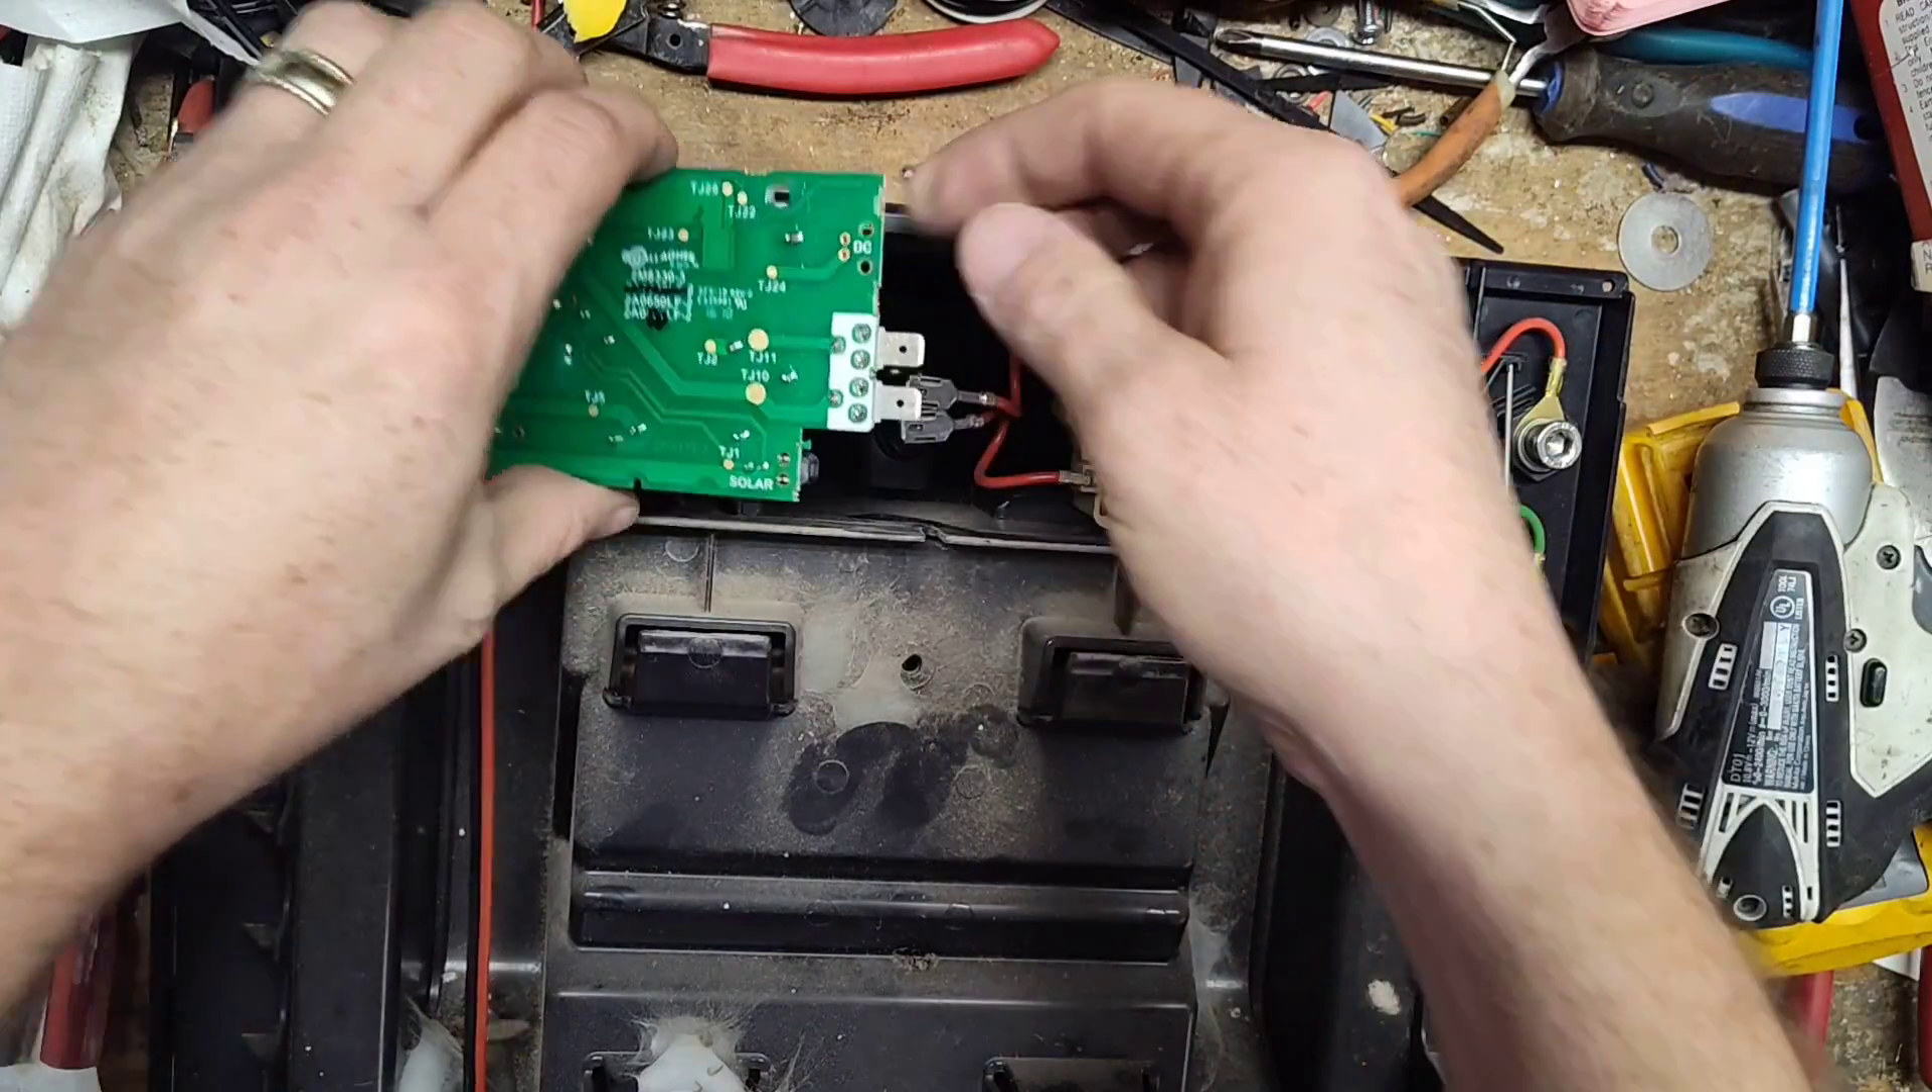The board is pulled out of there and look at all the look at all the doodads all the little bitty surface mountings.